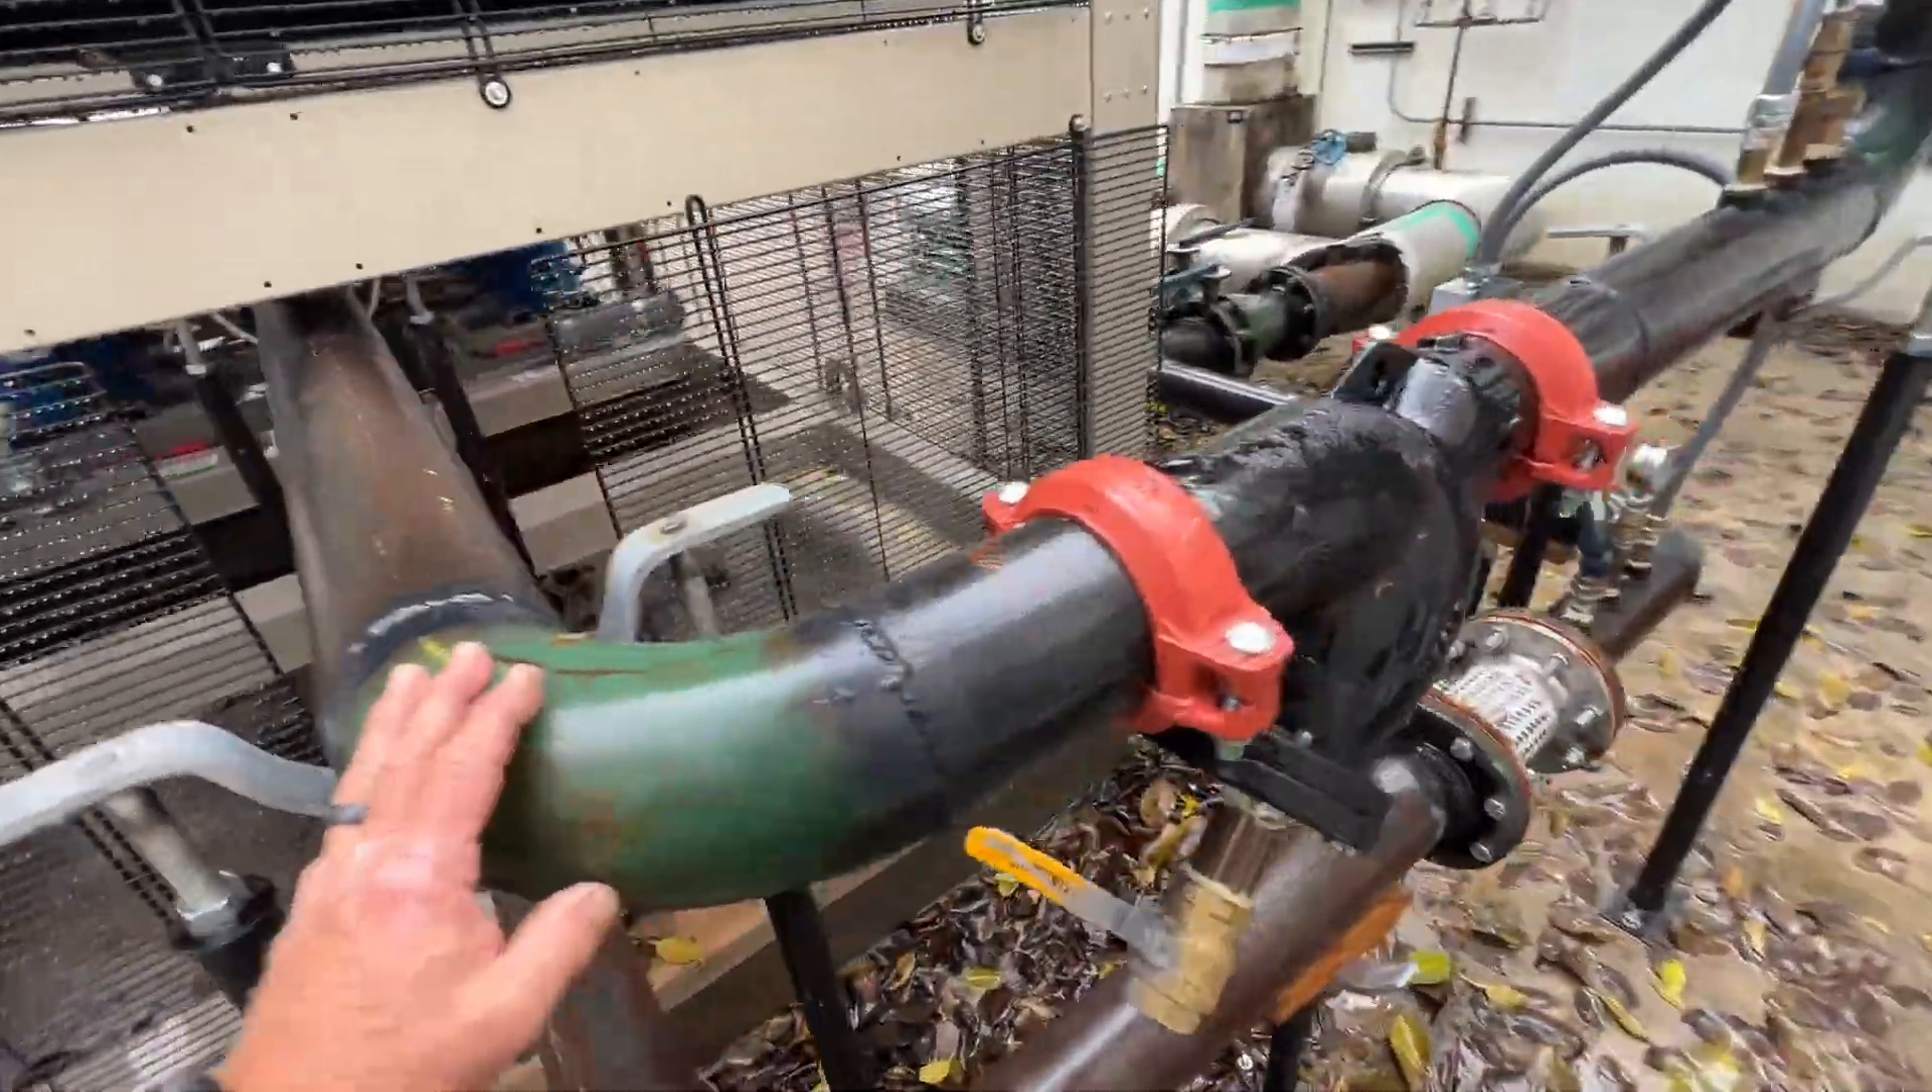They still got to come back and do pipe insulation.